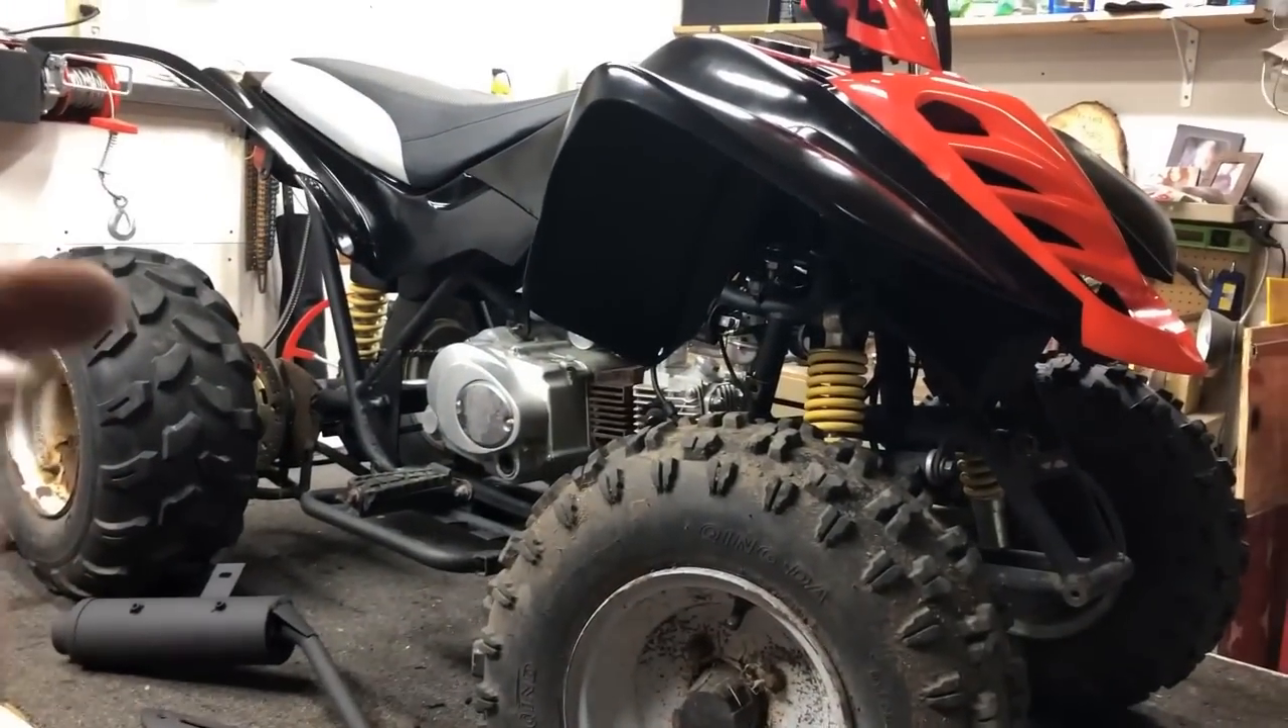Last but not least we've got to put the exhaust on it still and clean up a couple more parts get them in the black get them on the atv and let's ride it.